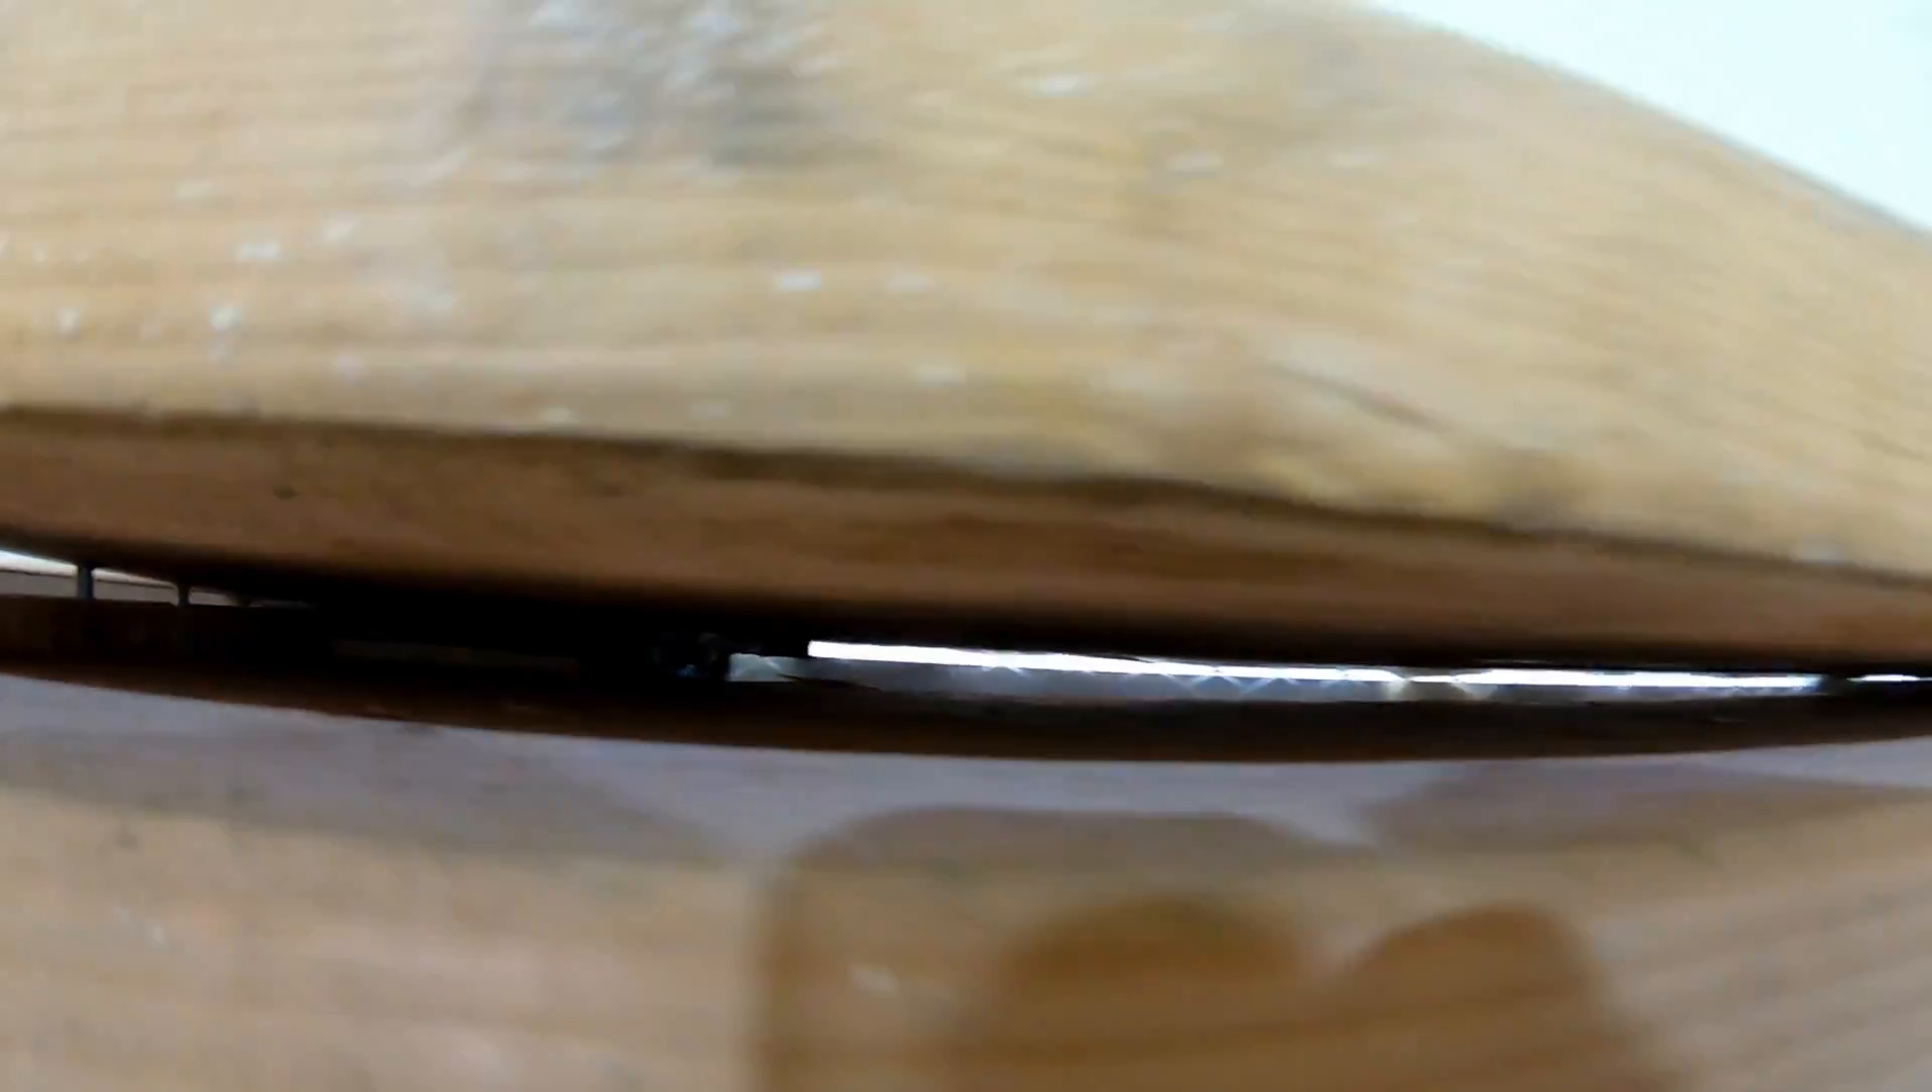You can see light from the outside in between these two boards, which I'm not even sure how that happens given that there's sheathing running on the outside.